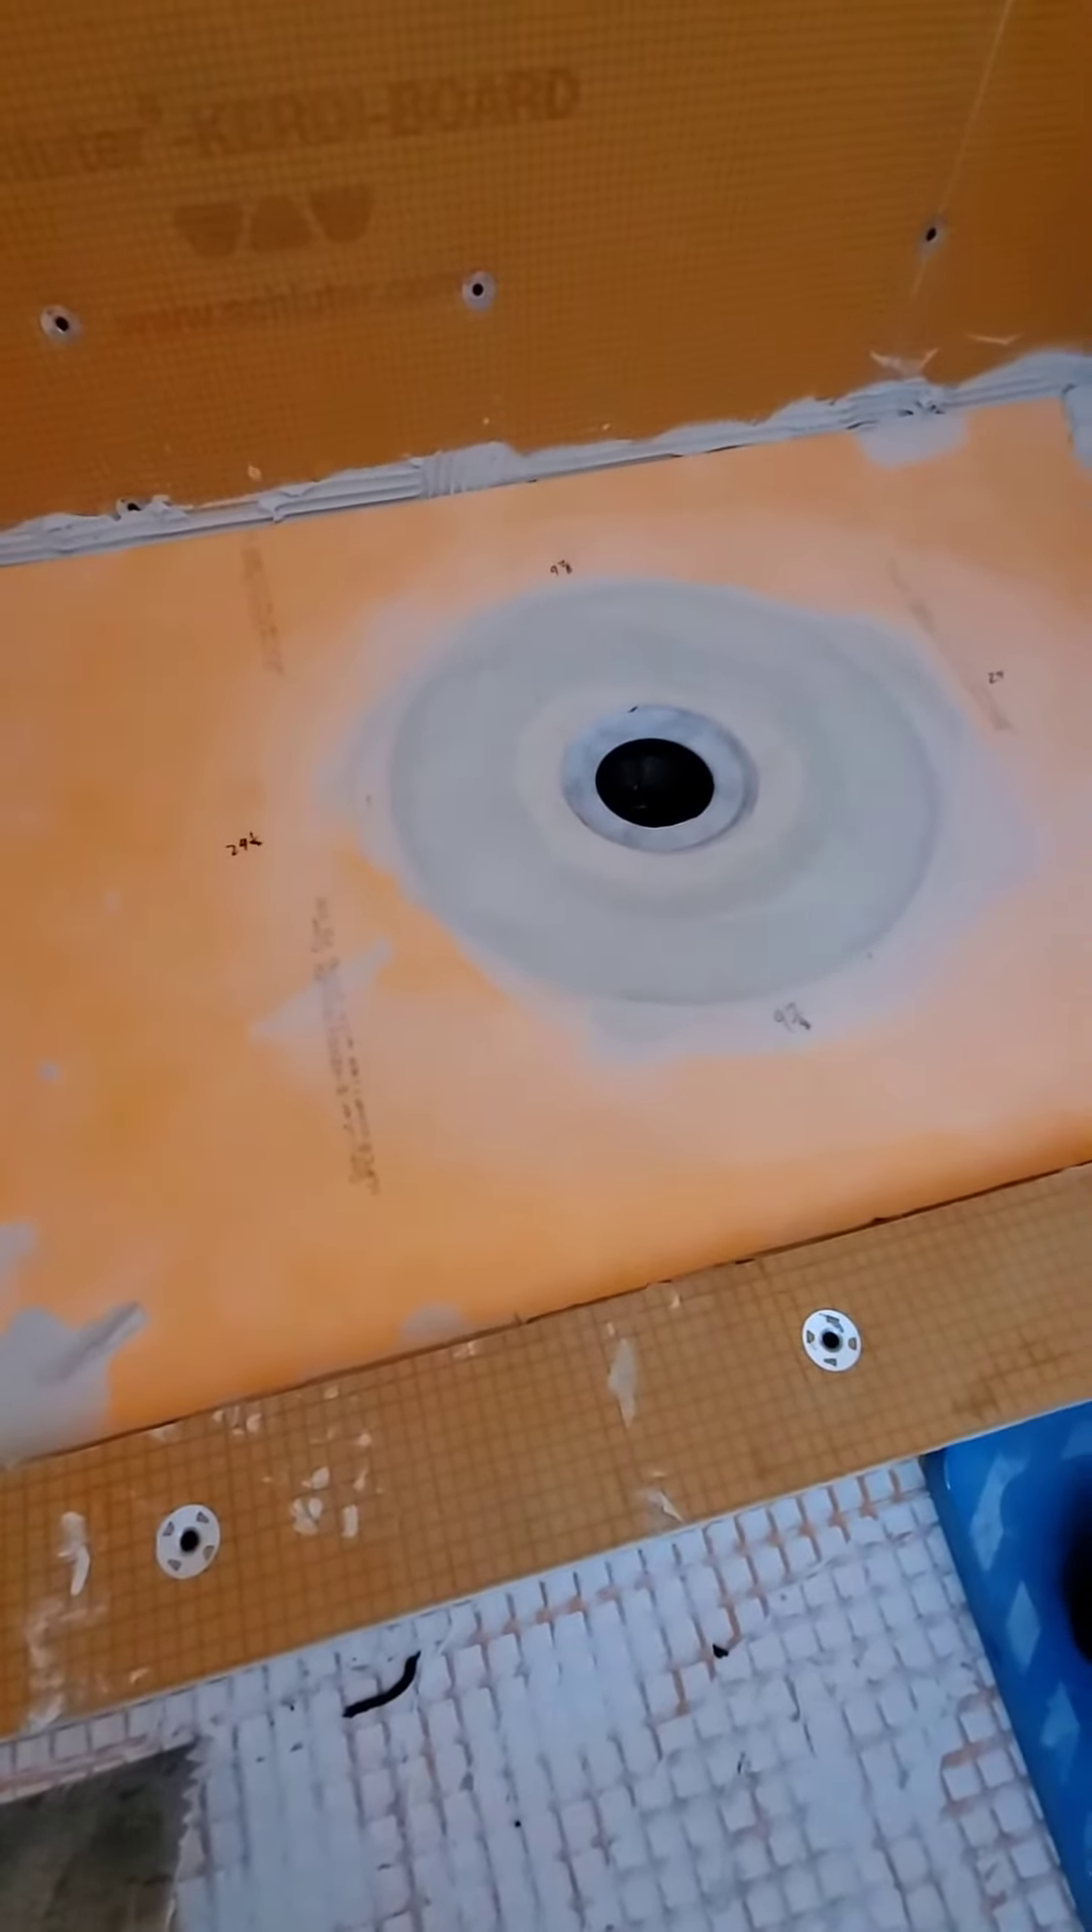And your flange is successfully installed.